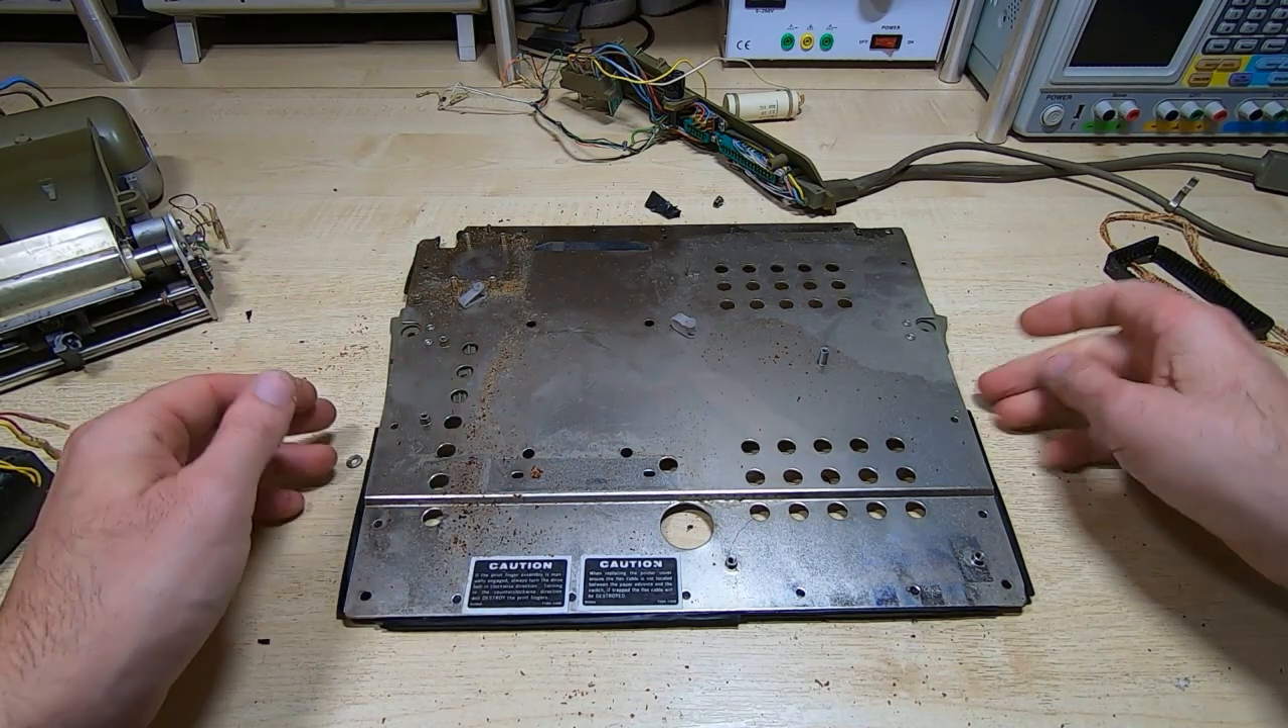Okay so that's um the unit stripped down.